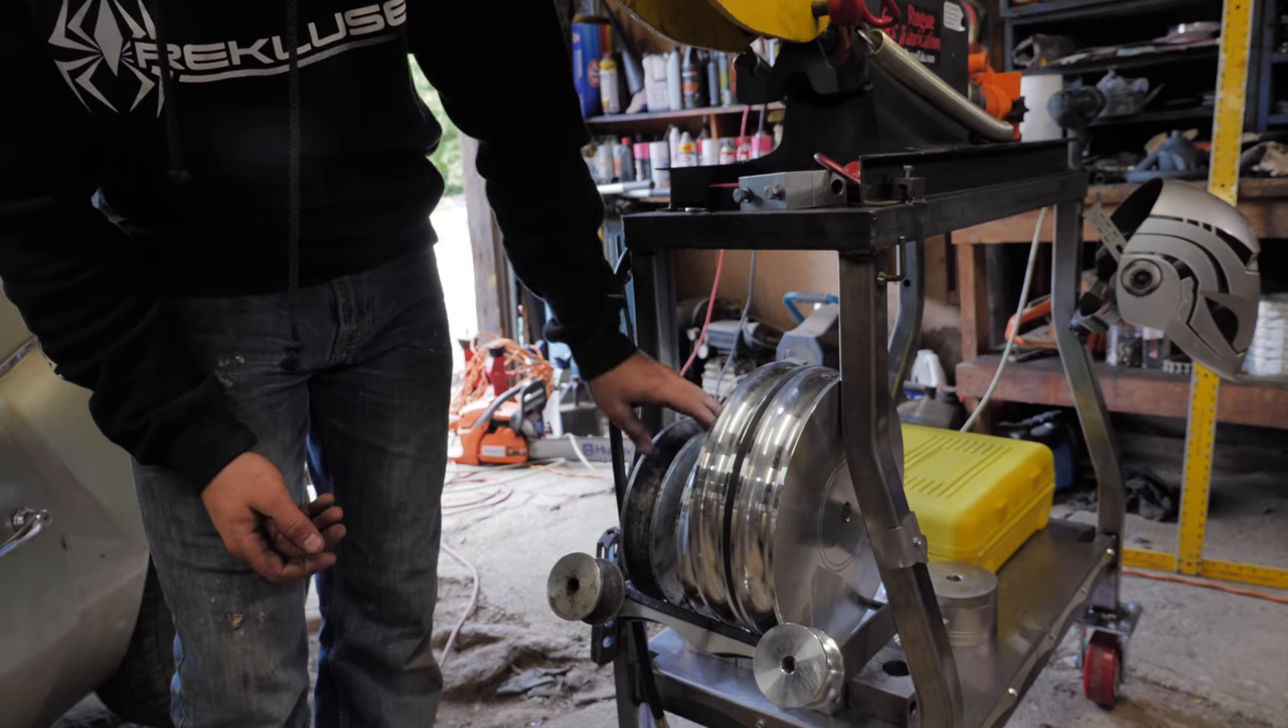We got the uh Rogue Fab bender cart all welded up and put together.